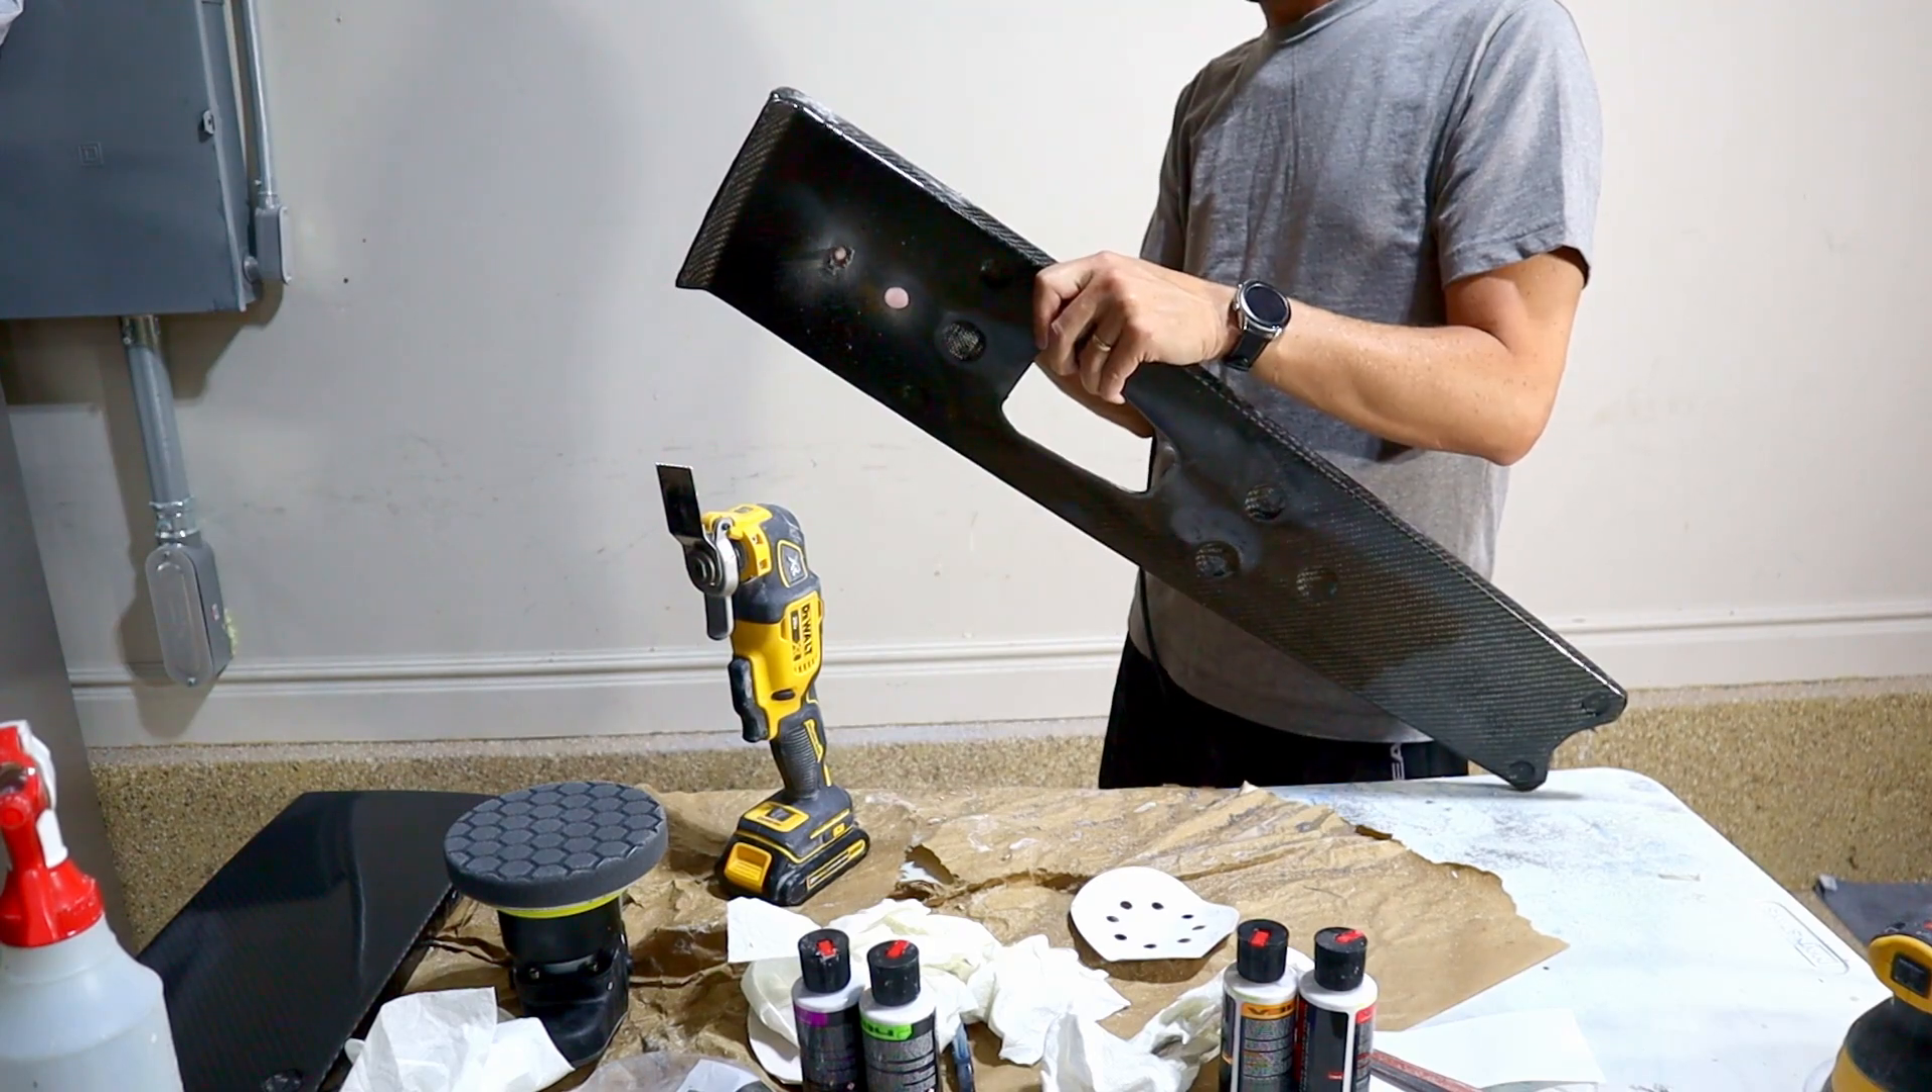All that's left is cutting out all the holes that were there before and getting all the gauges and gear selector and things mounted.